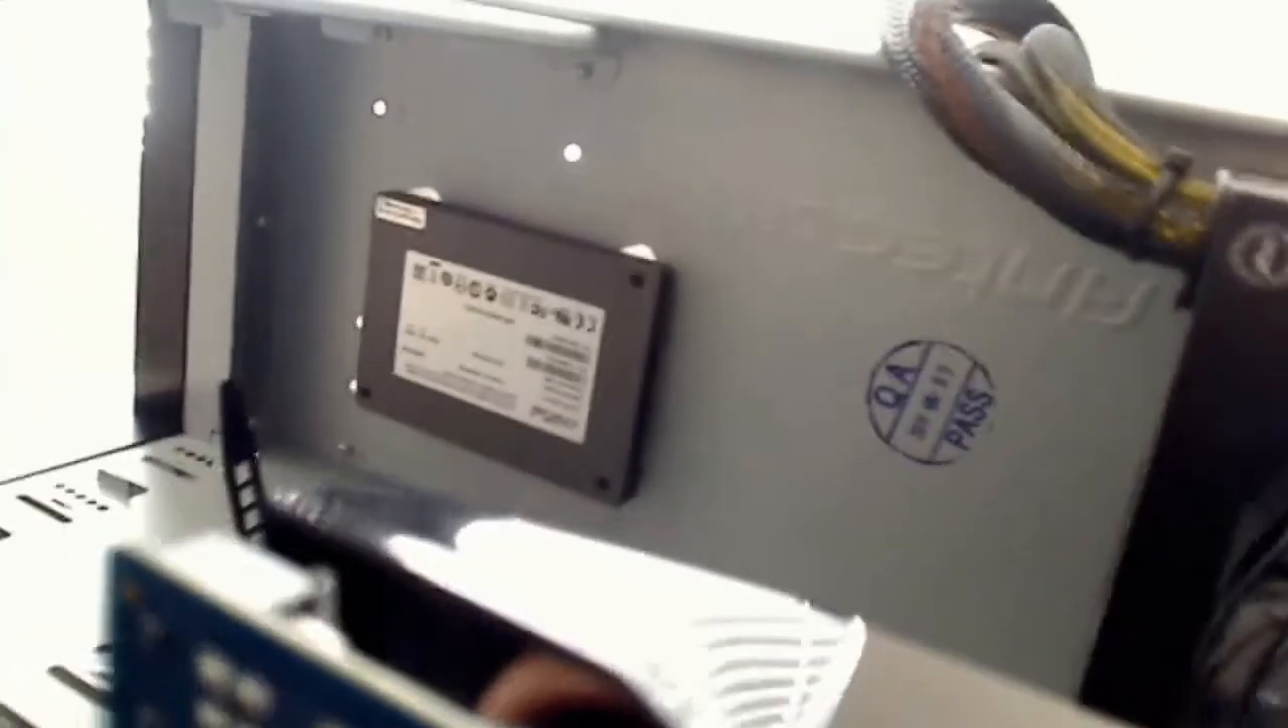You can see the actual mounted SSD on the bottom there.